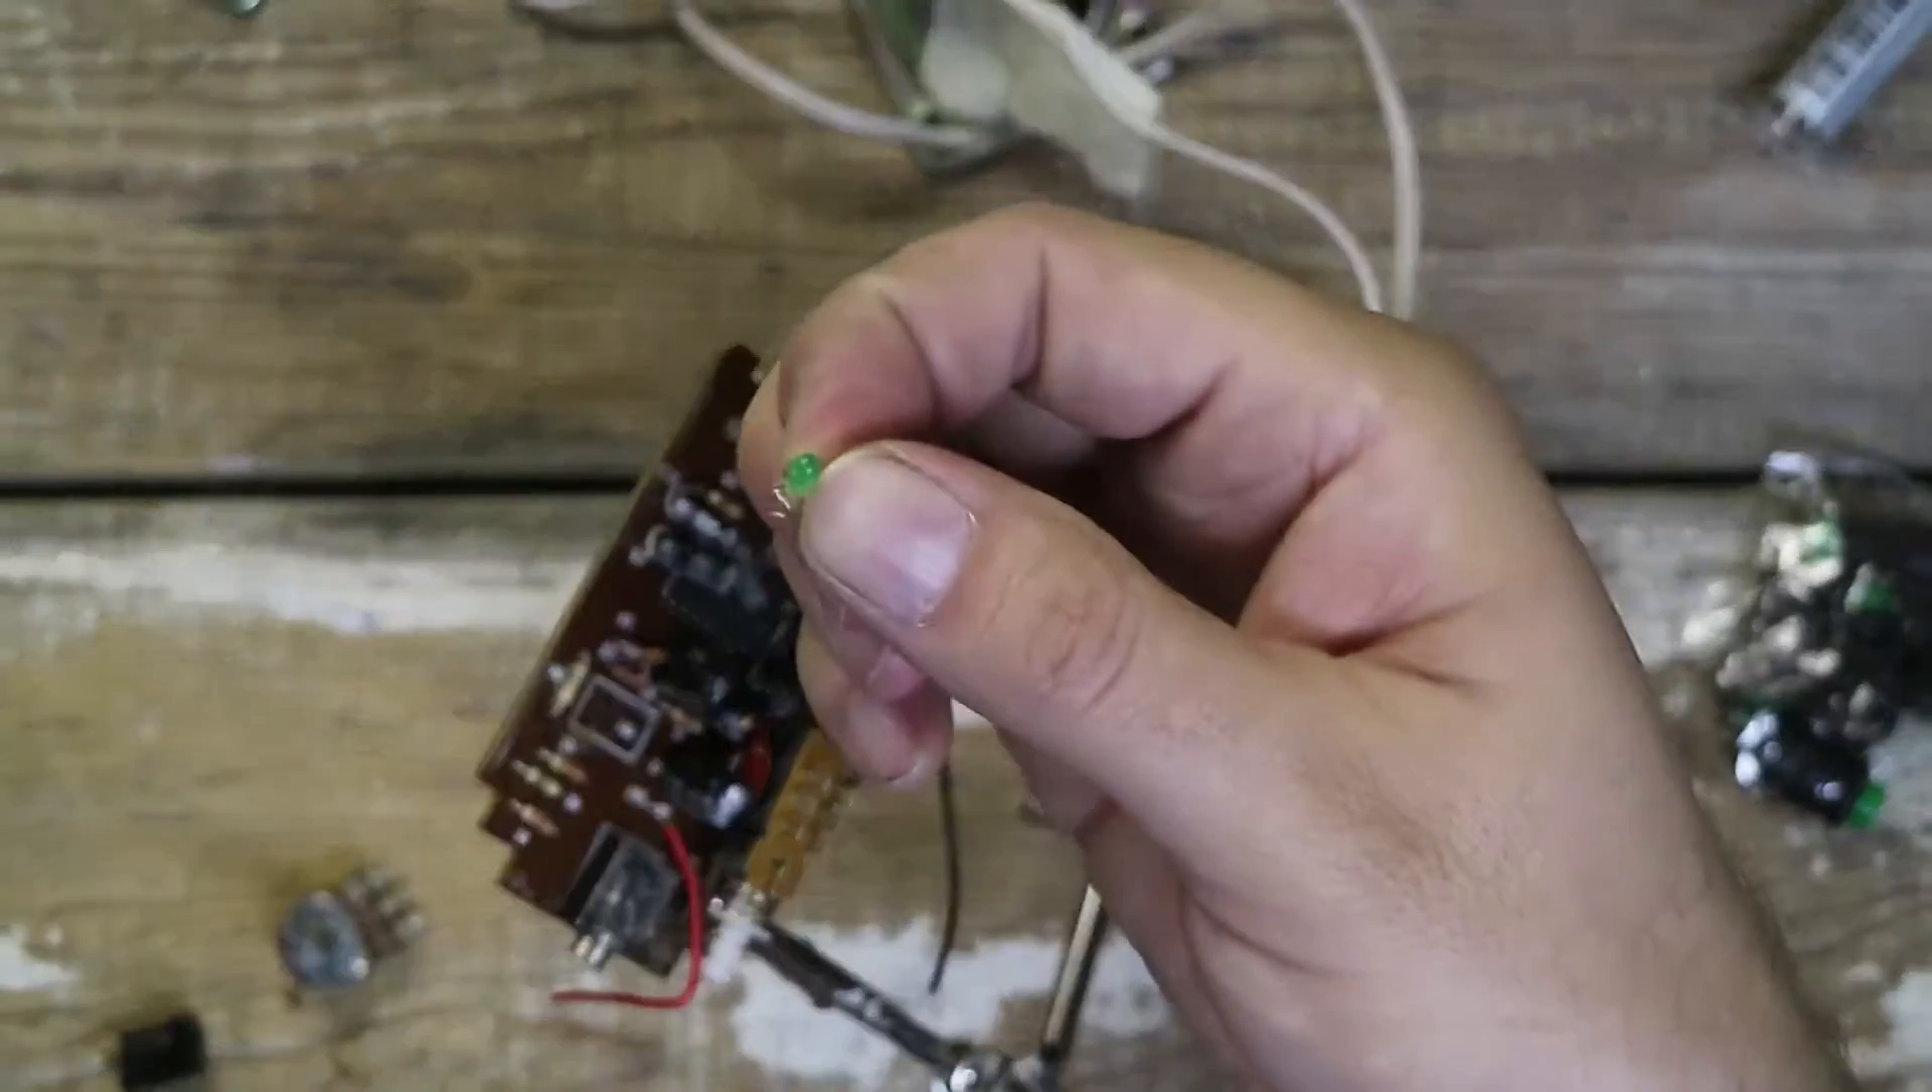I desoldered the little green LED which I want to reuse for the power LED.